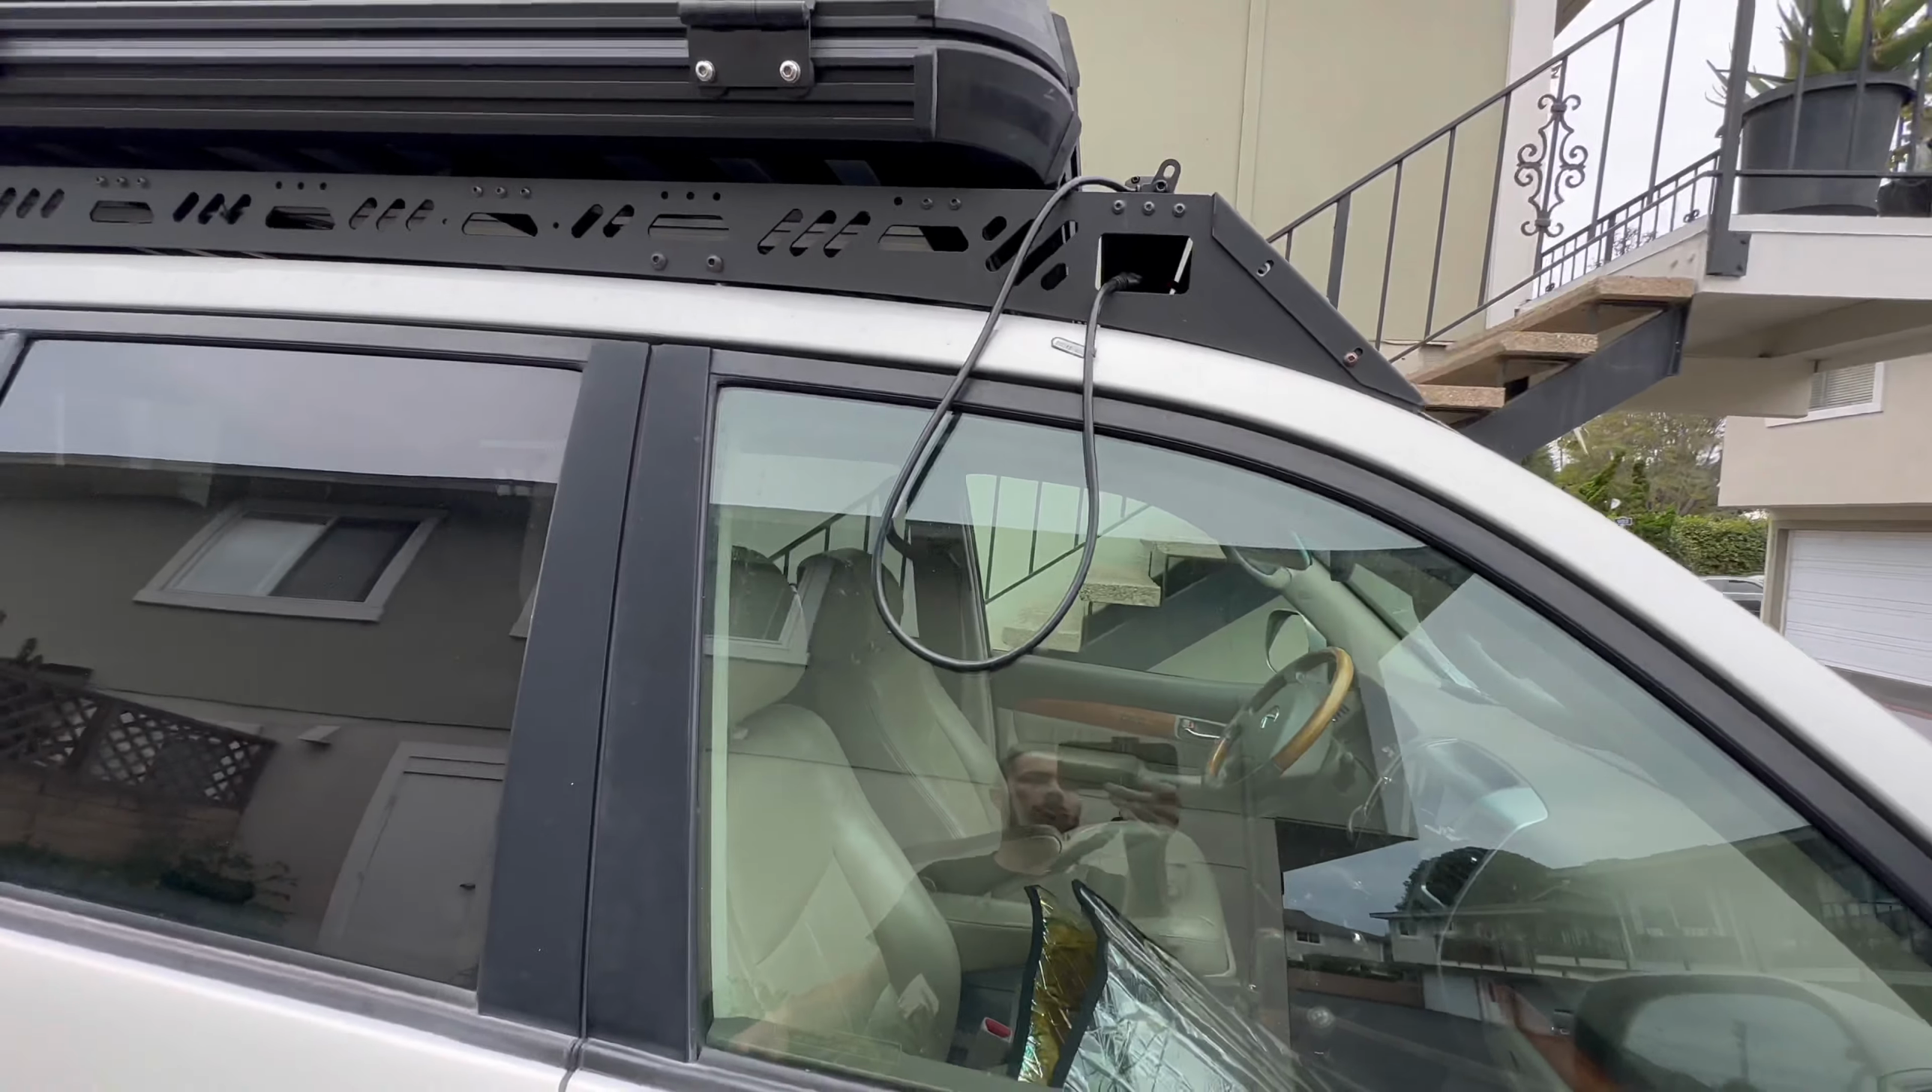All I have left to do is to basically hide this wiring behind the roof rack and zip tie it down.